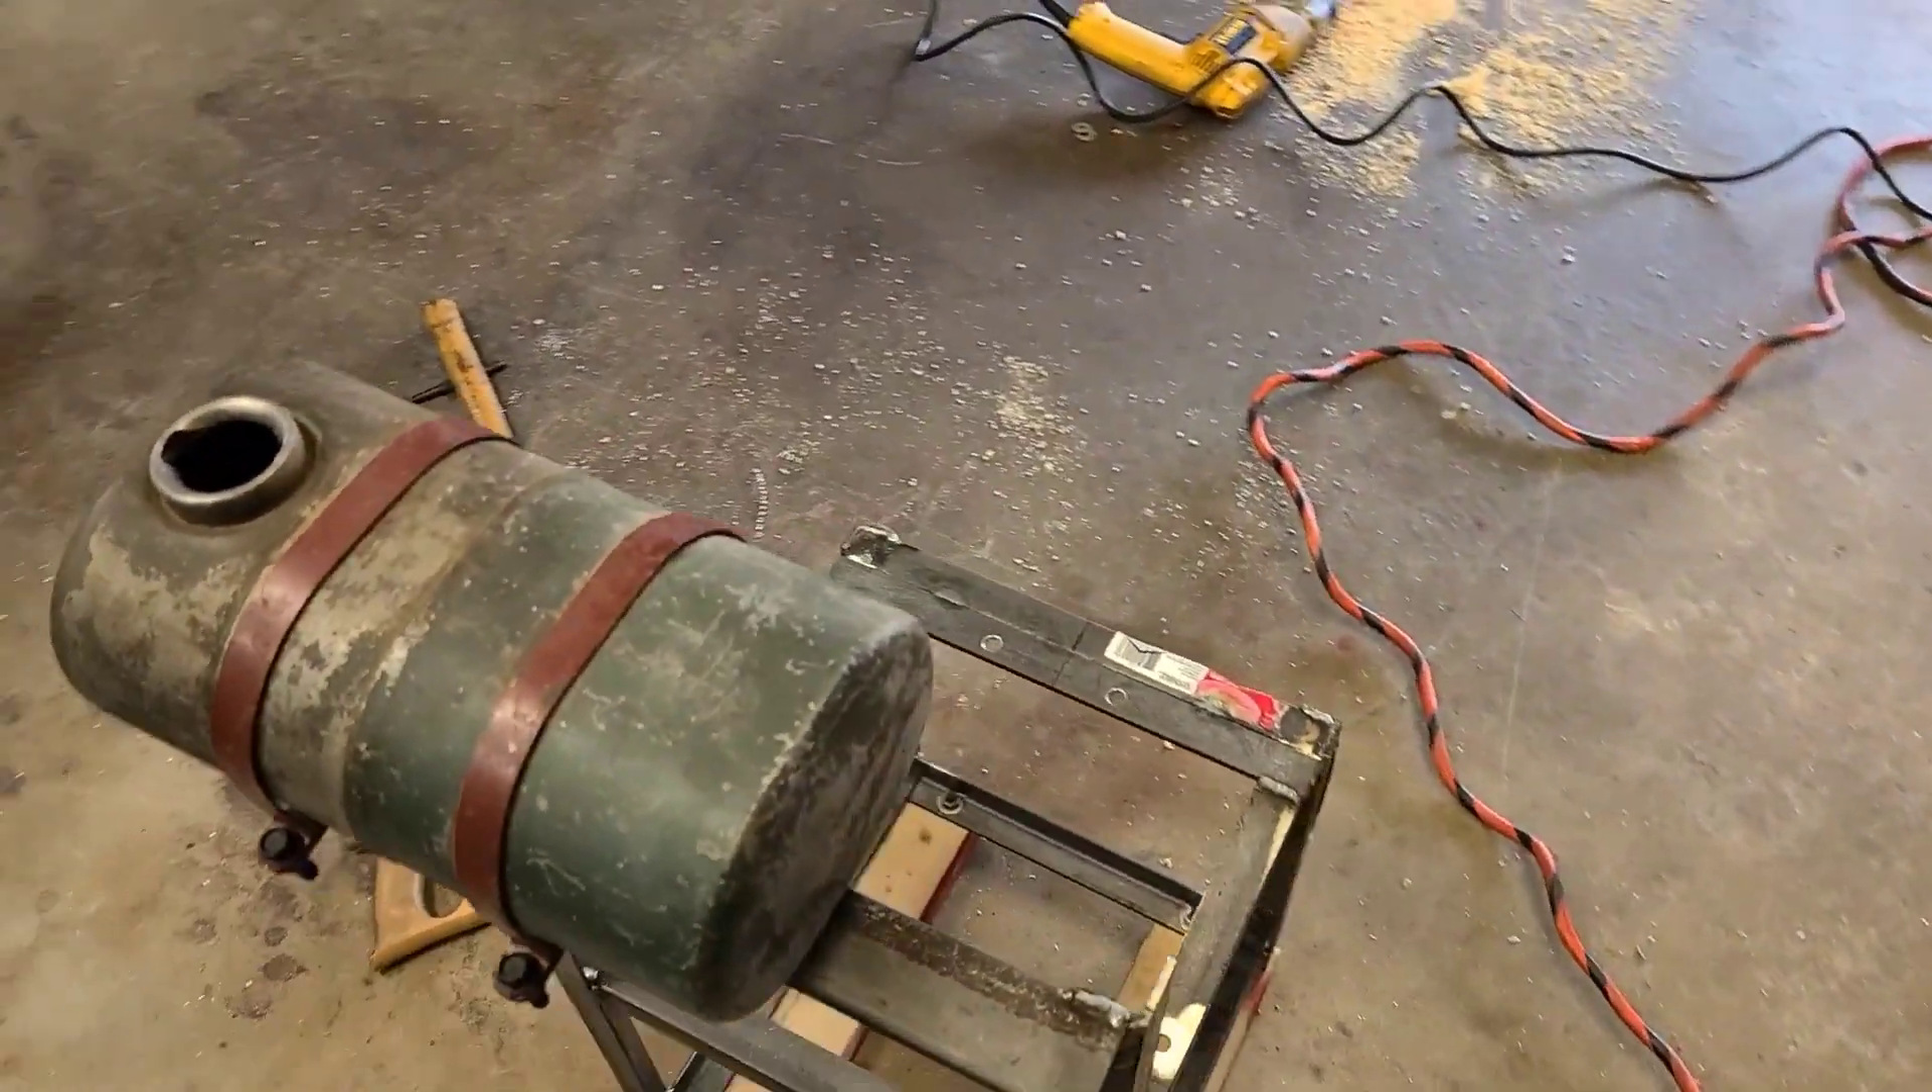I just got to find a gas cap. I don't have a gas cap for it yet, but that is that.